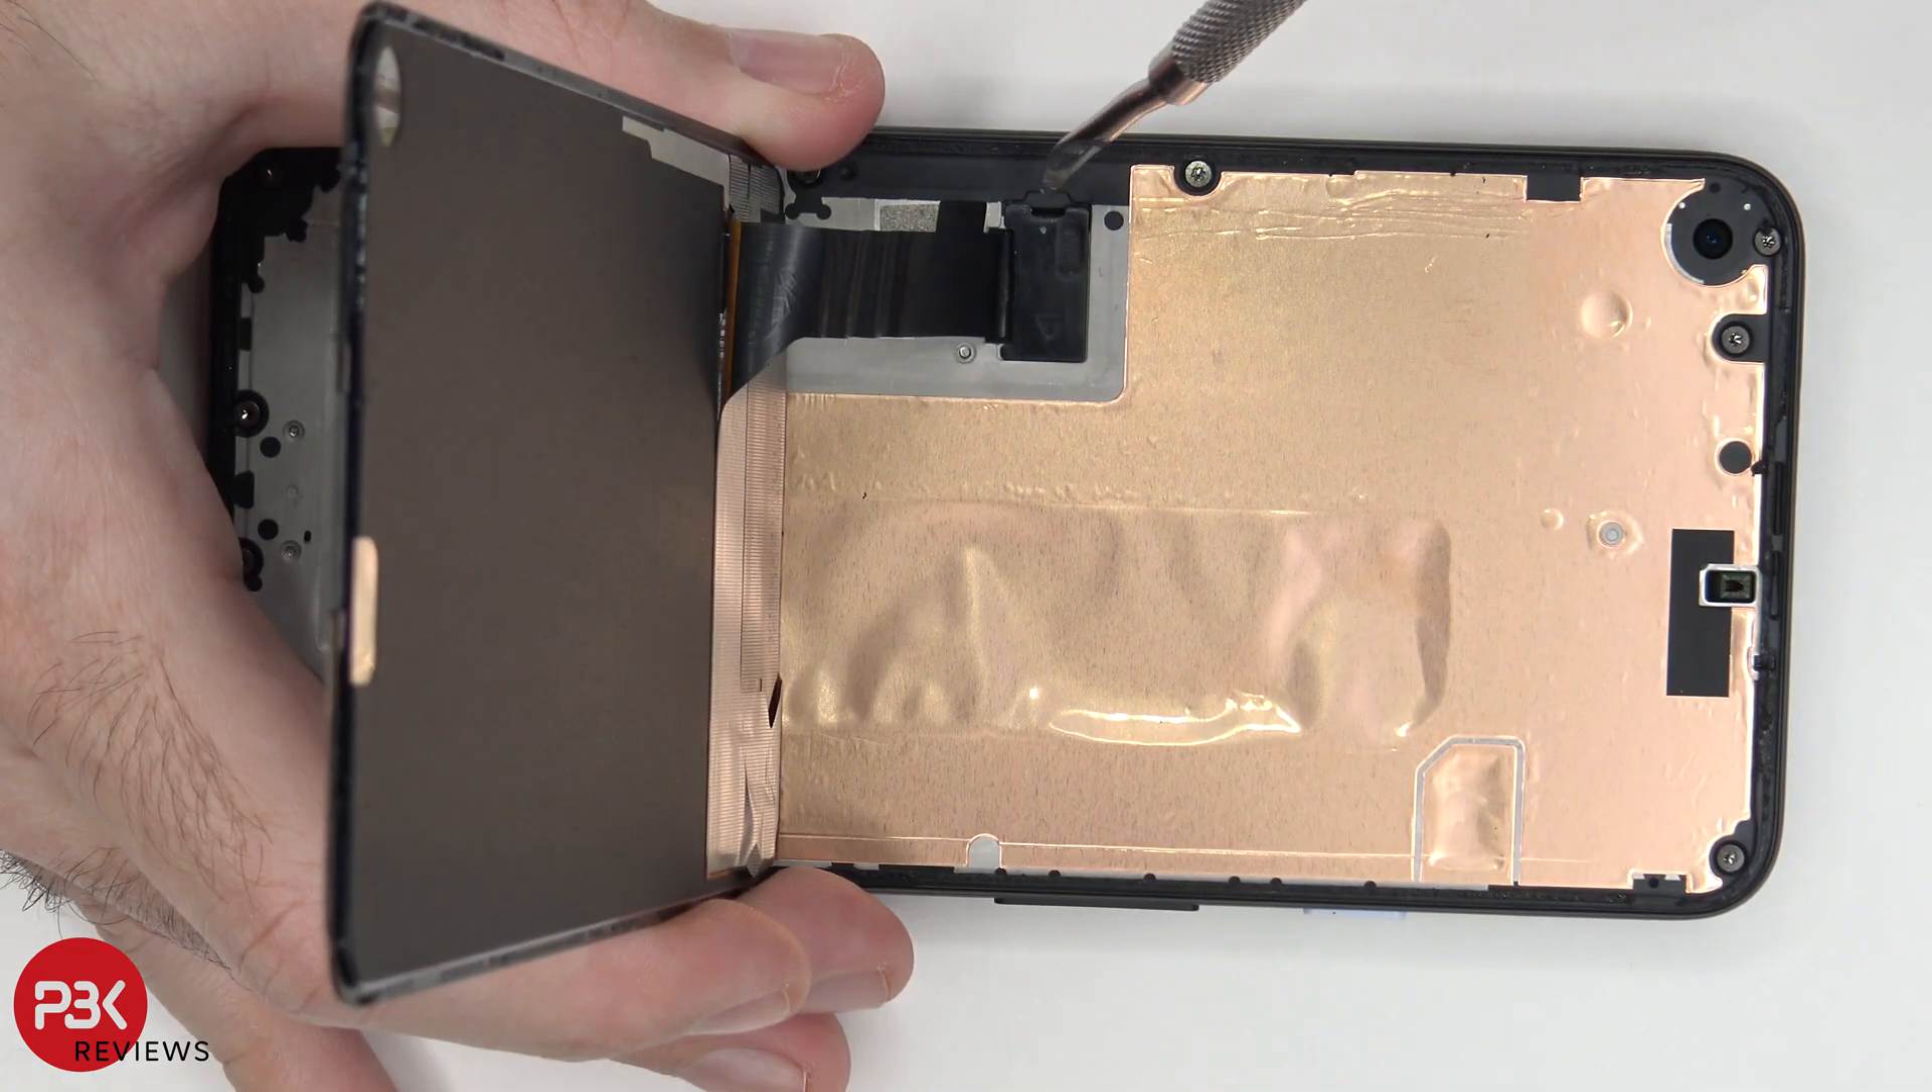There's also a cover over the connector we need to remove.